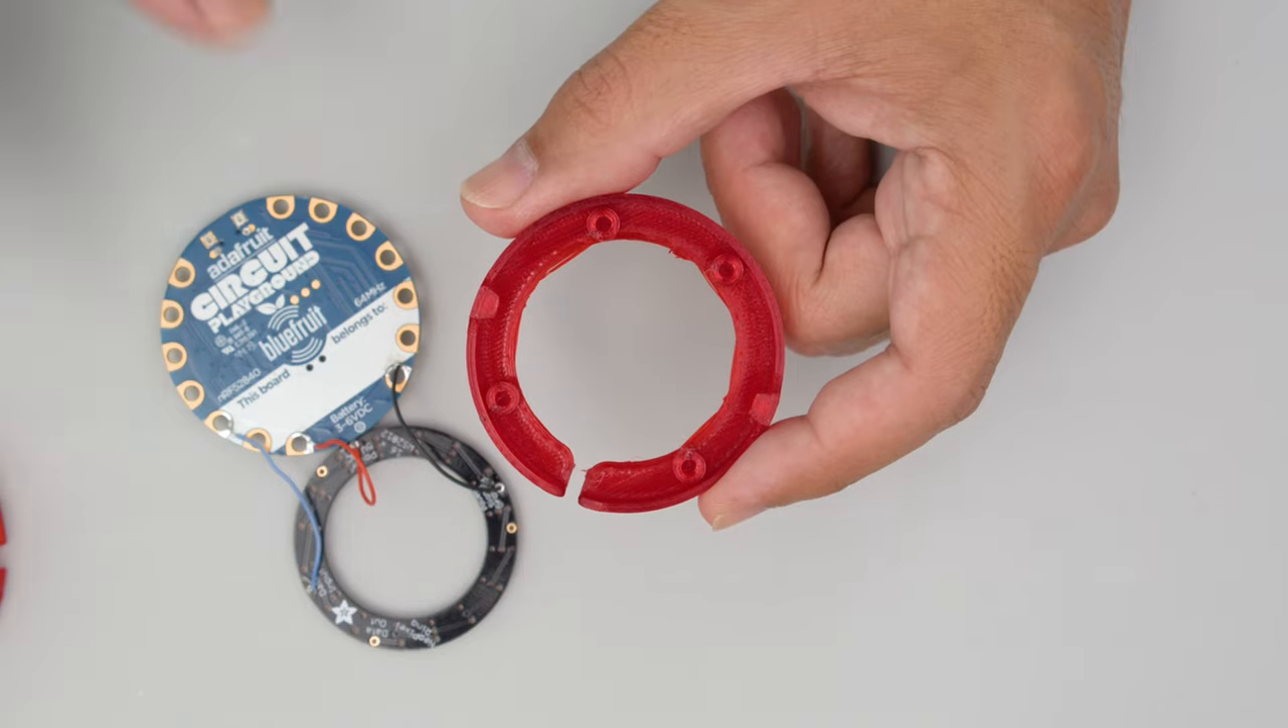We used short silicone wires to connect the NeoPixel ring to the large pads on the Circuit Playground Bluefruit.